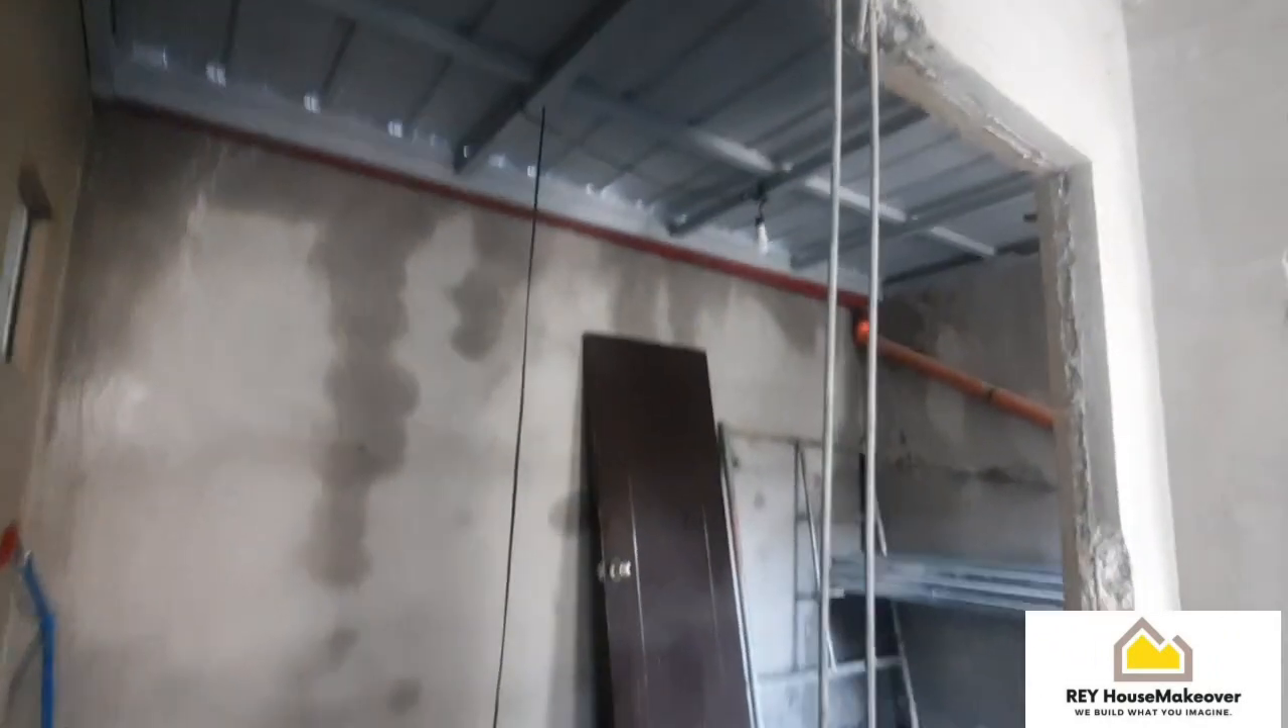So, ito pala is nalagyan na nila ng, ng bubong.